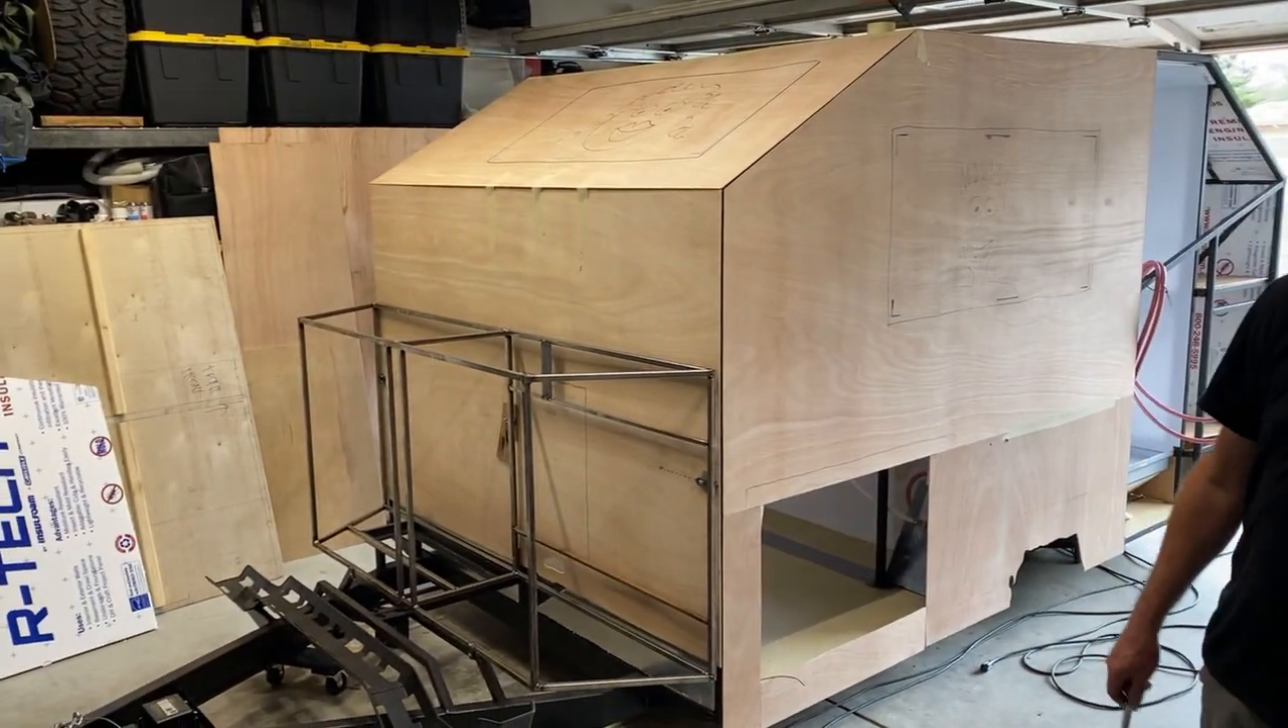There's a lot of the siding on the trailer. We're actually almost done with the siding on the trailer.